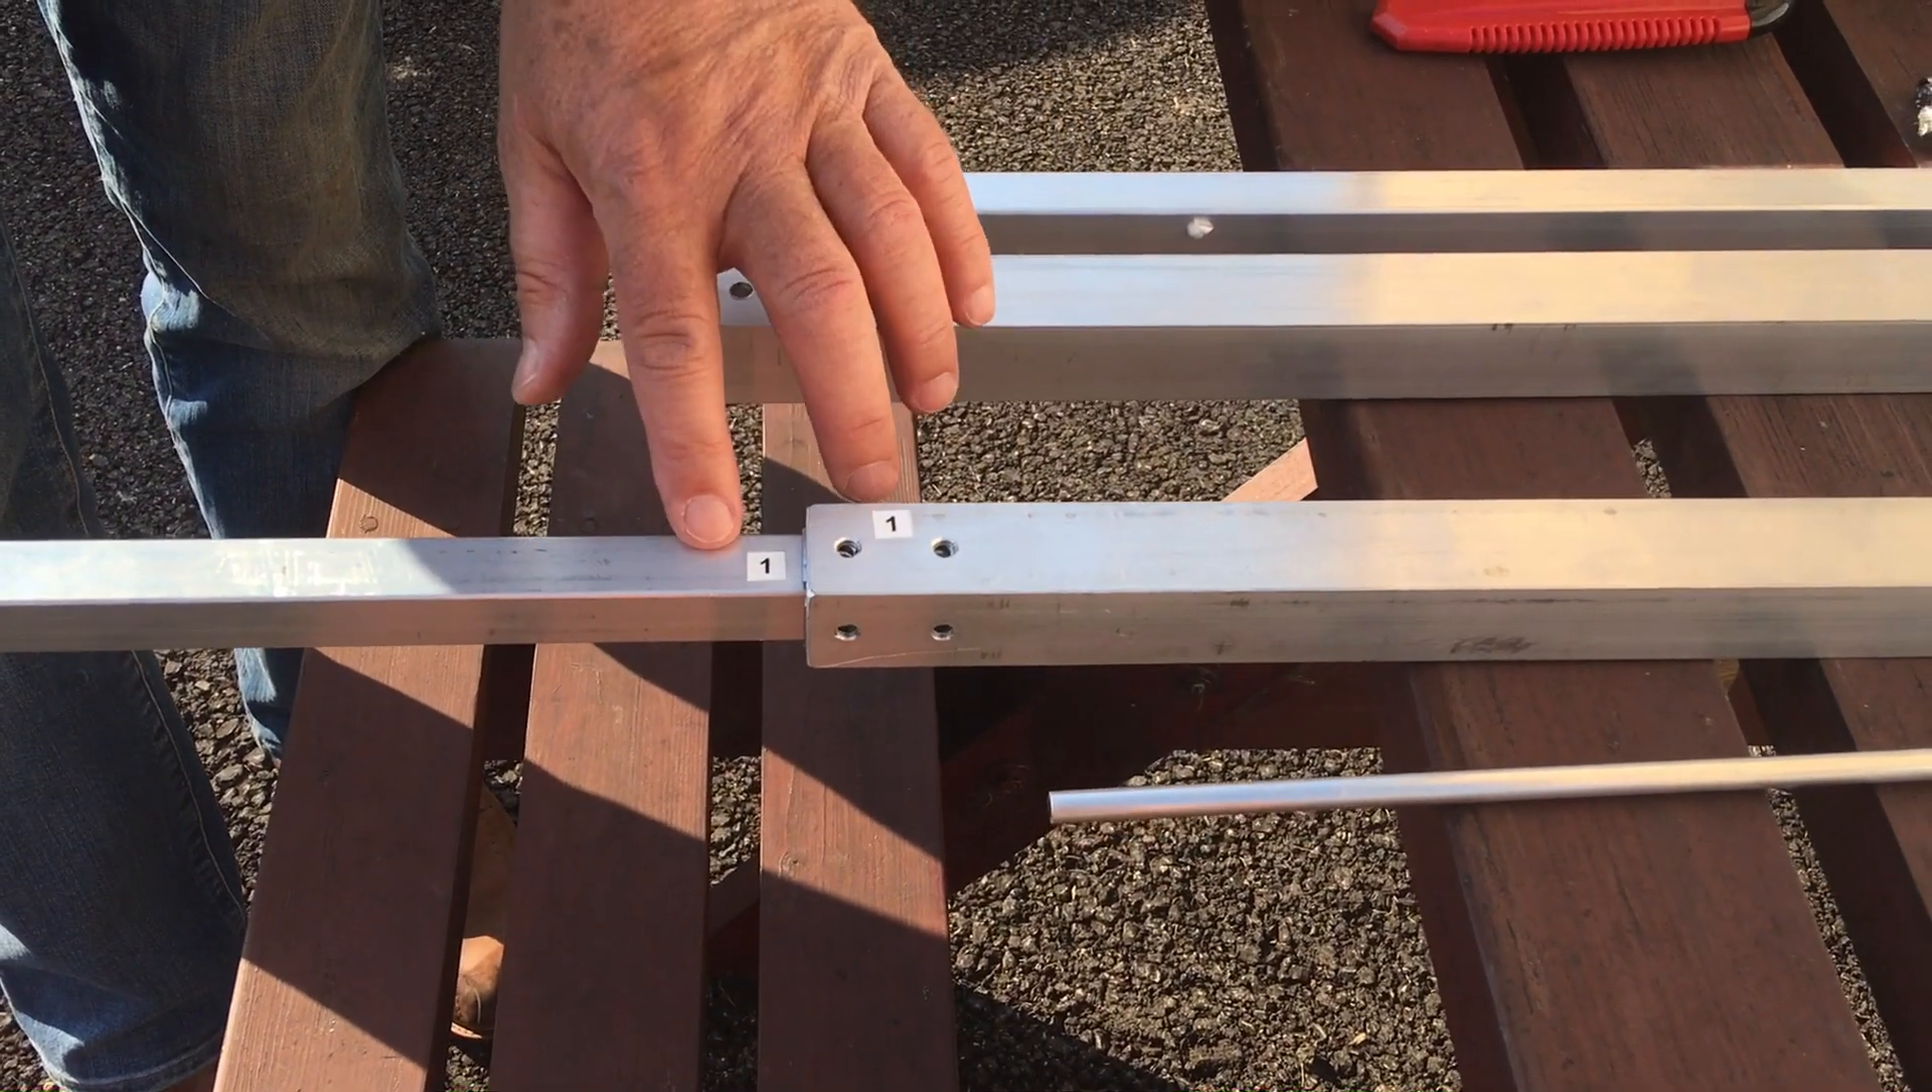Just look at this beautiful boom joints that just slots in there. It's a really nice fit. Holes line up well and that's going to make a really secure joint there.